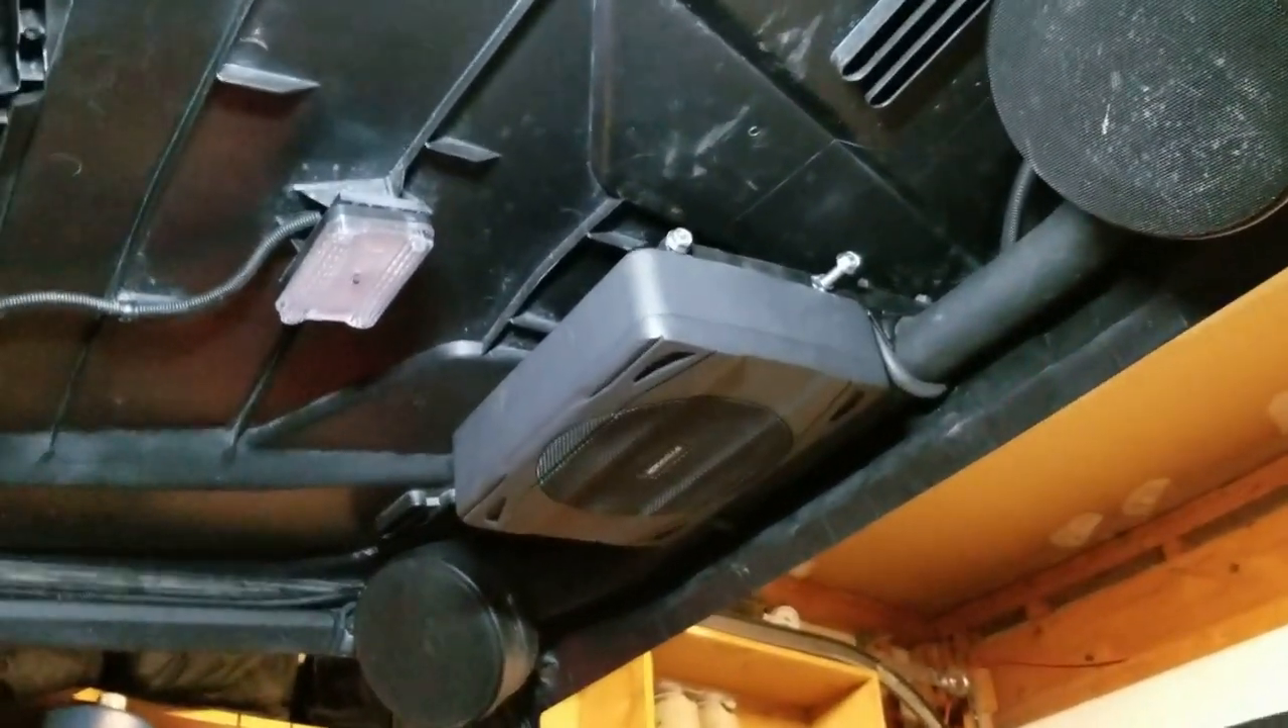All right, so we got the subwoofer installed.